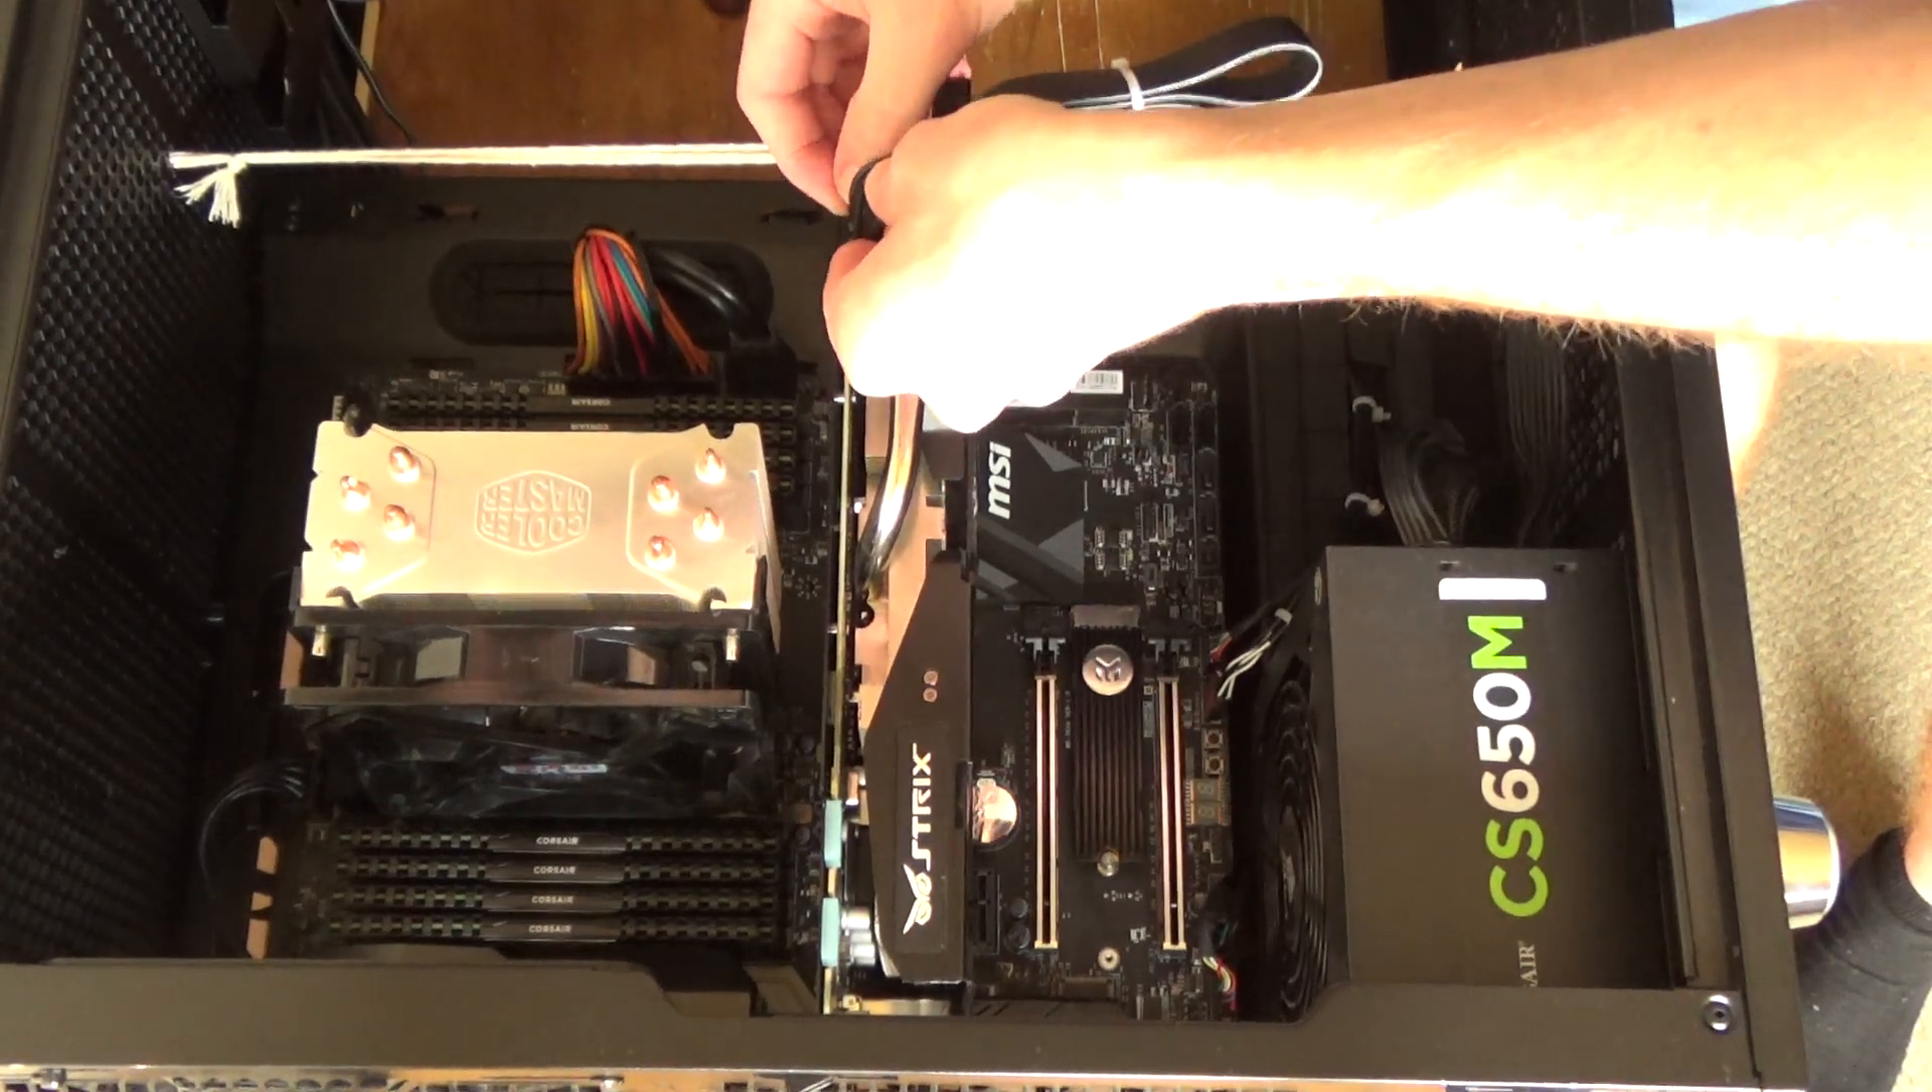There's the graphics card back in and now I just need to plug it in and everything should be good.